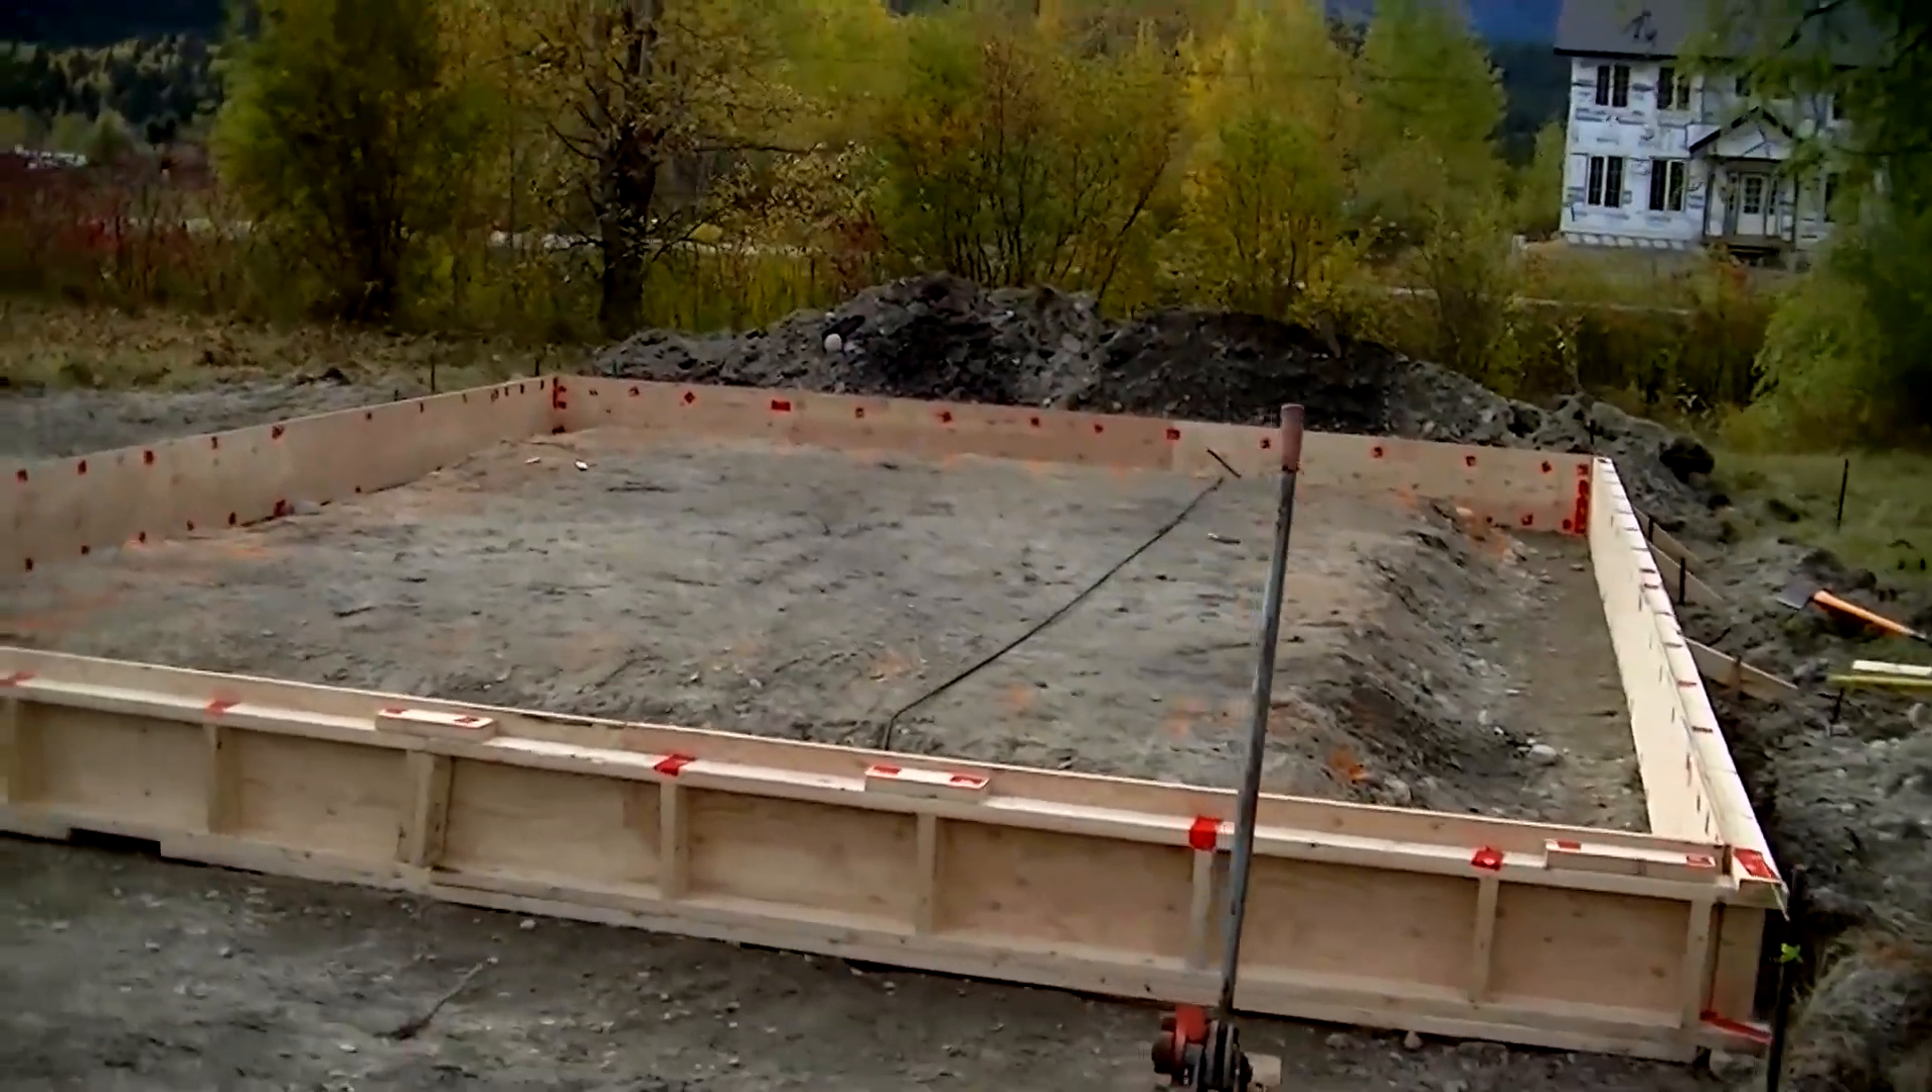So I got all those forms dragged over this morning and screwed all my plywood on, got them into place there.